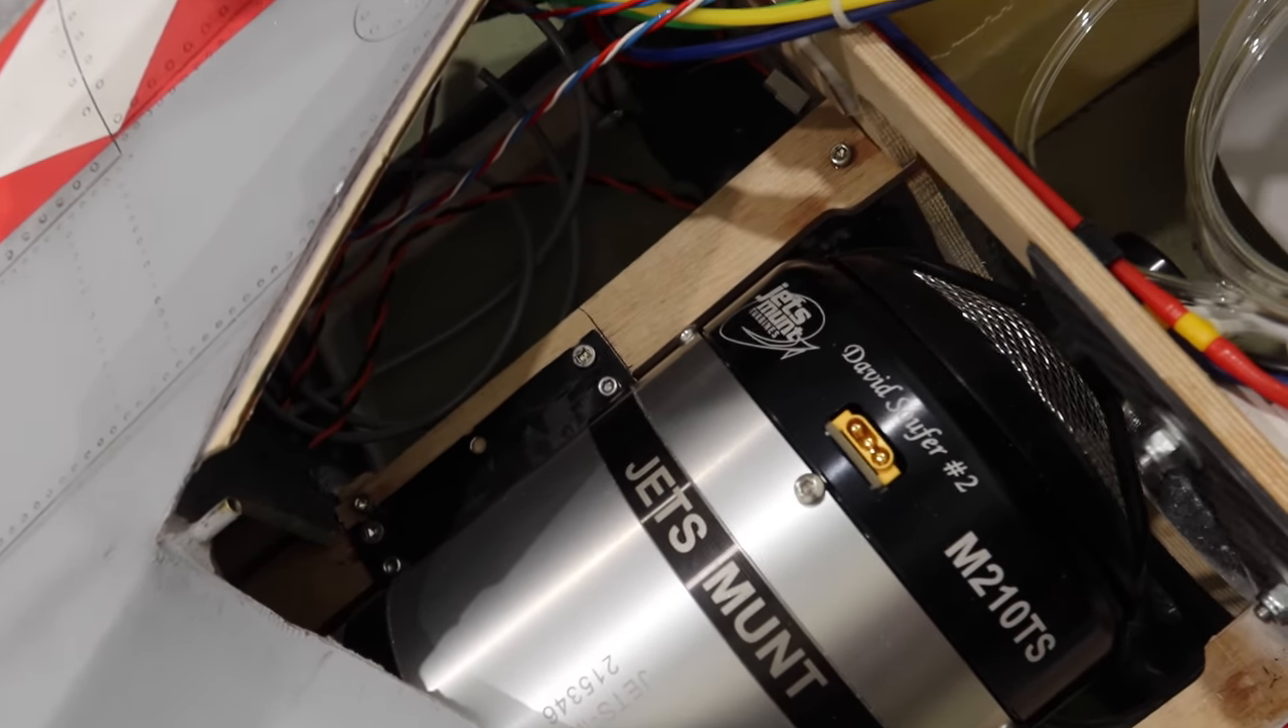All right so engine is mounted and we are good to go.